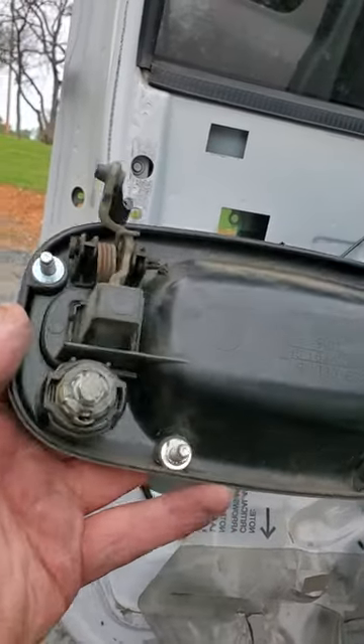I just took the handle off it's much easier.